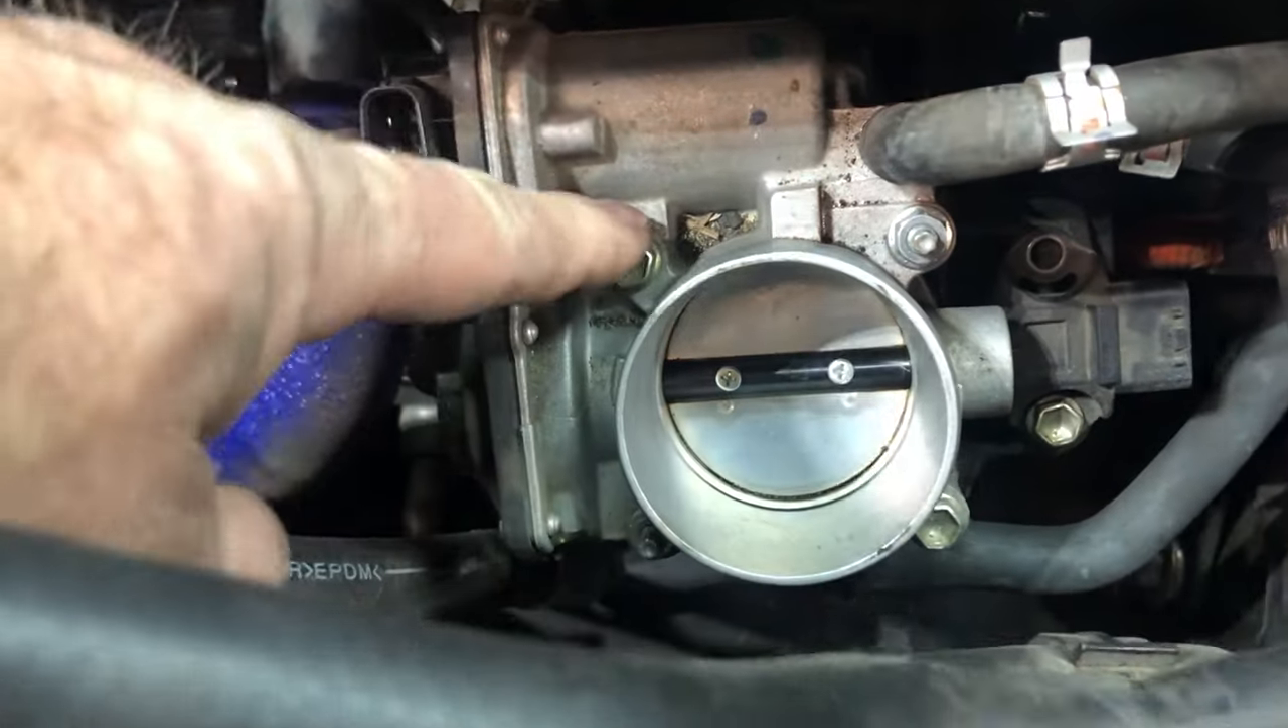I removed the last piece of the intake pipe there from the throttle body.